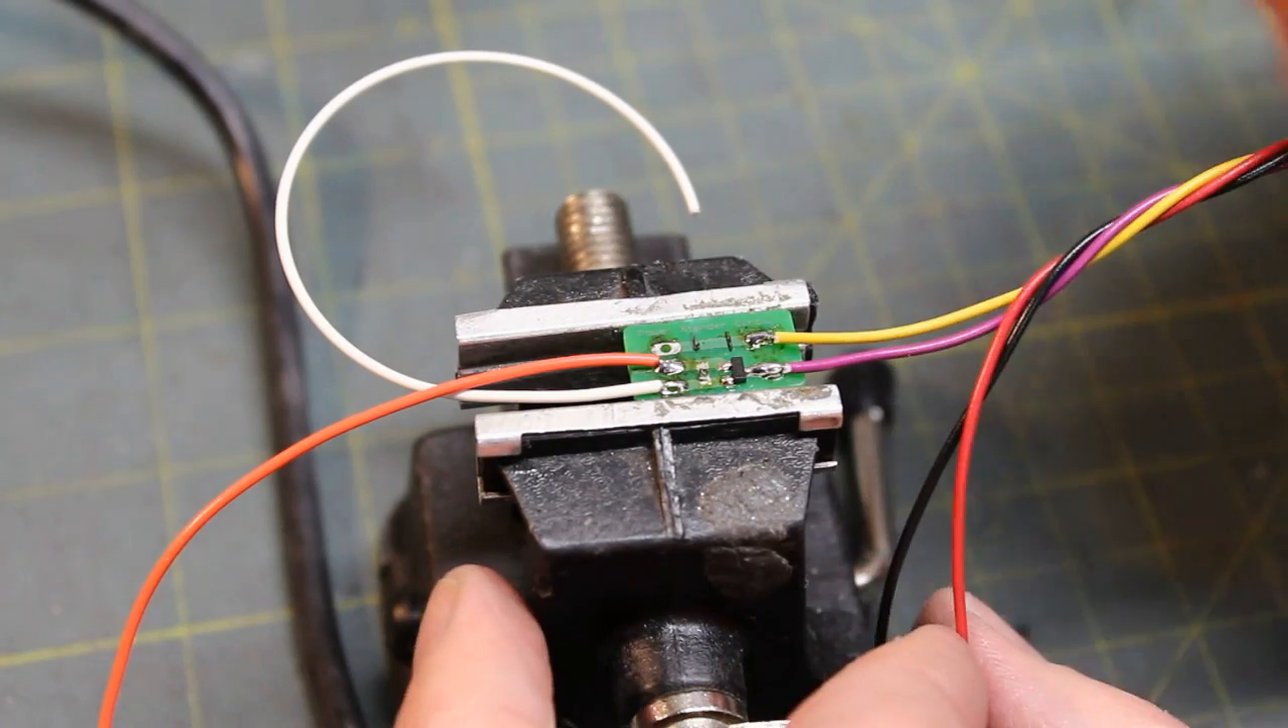Okay, so I've got my purple and yellow wires attached to my LED.